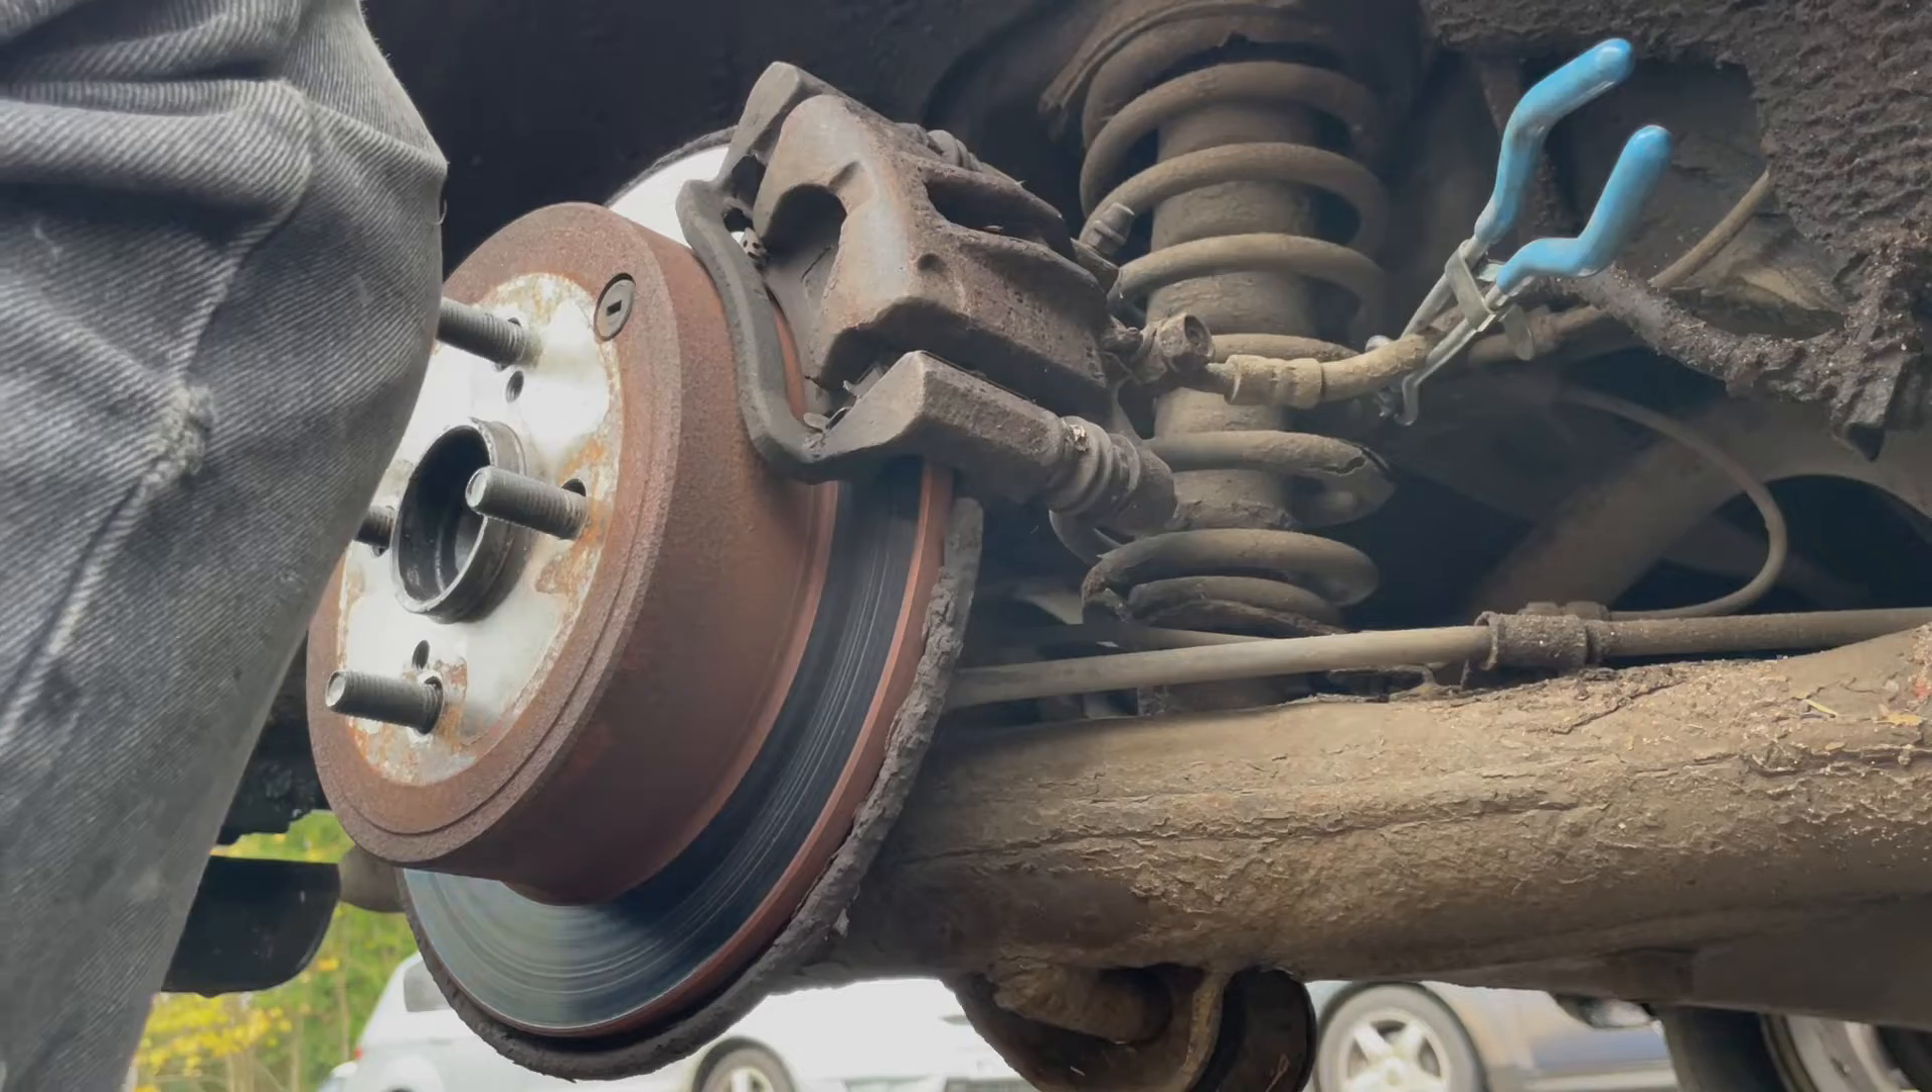As you can already see, I've started by clamping the brake line.